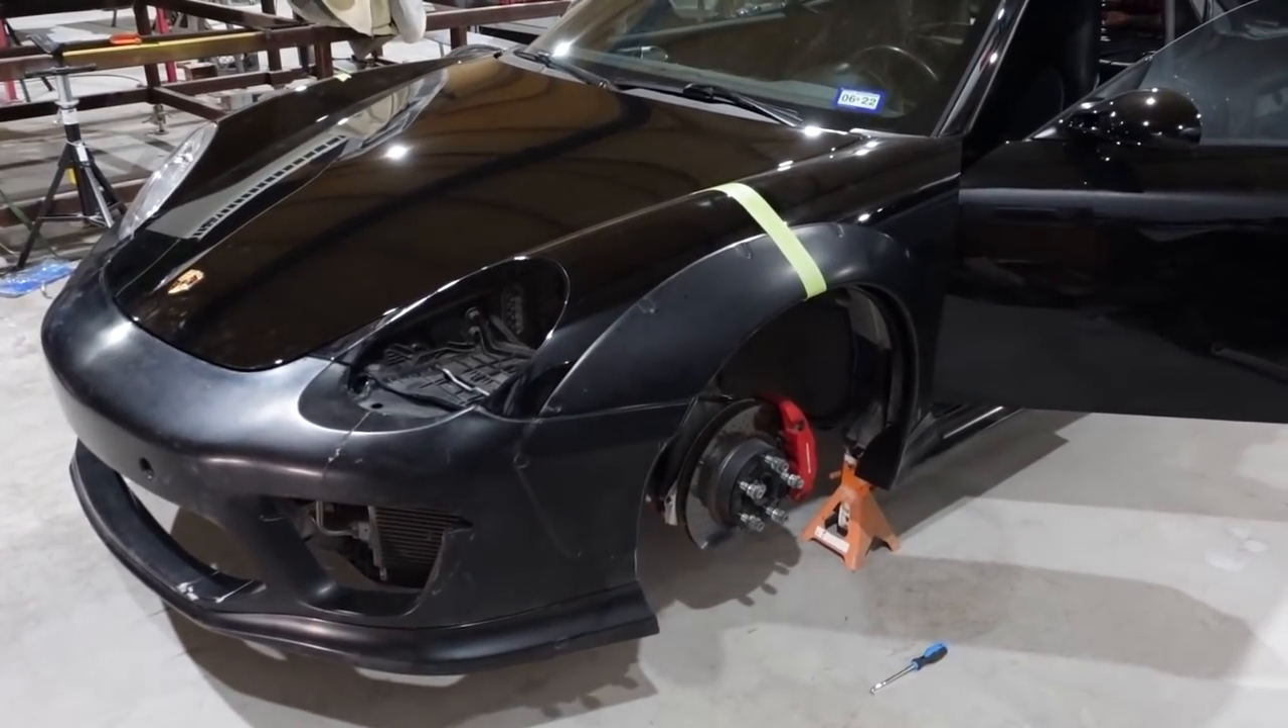The splitter's on down there. The fenders are on temporarily.